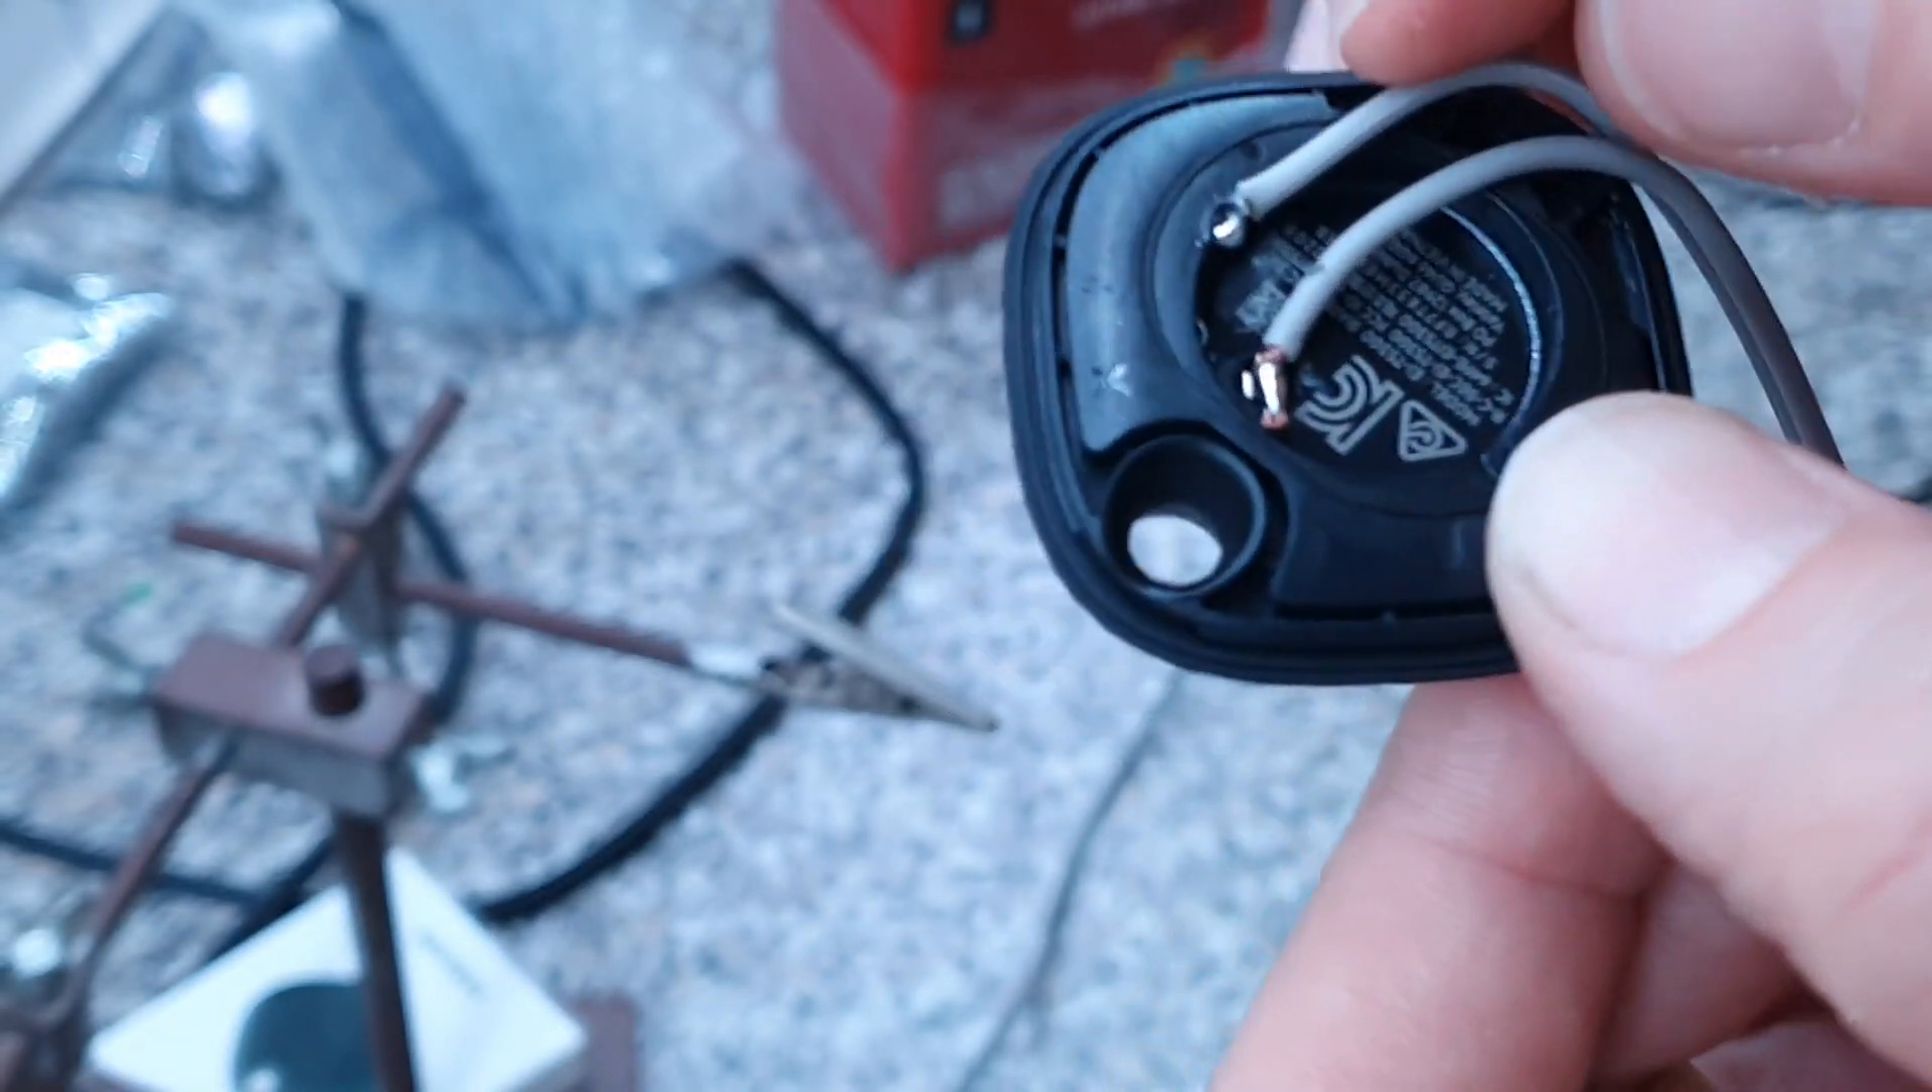Jetzt habe ich die zwei kontakte hier fest gelötet das untere ist minus also das da unten.